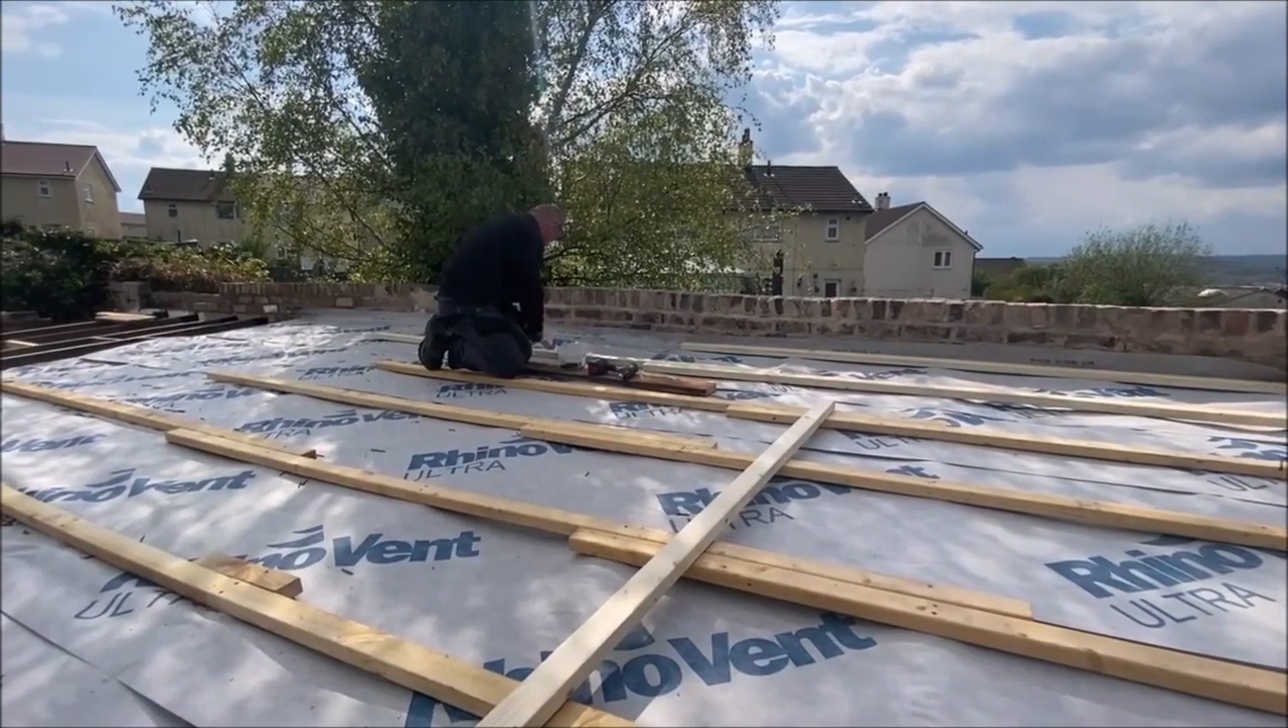This next image is an image where I've got three quarters of the workshop roof covered and waiting for the sheets.